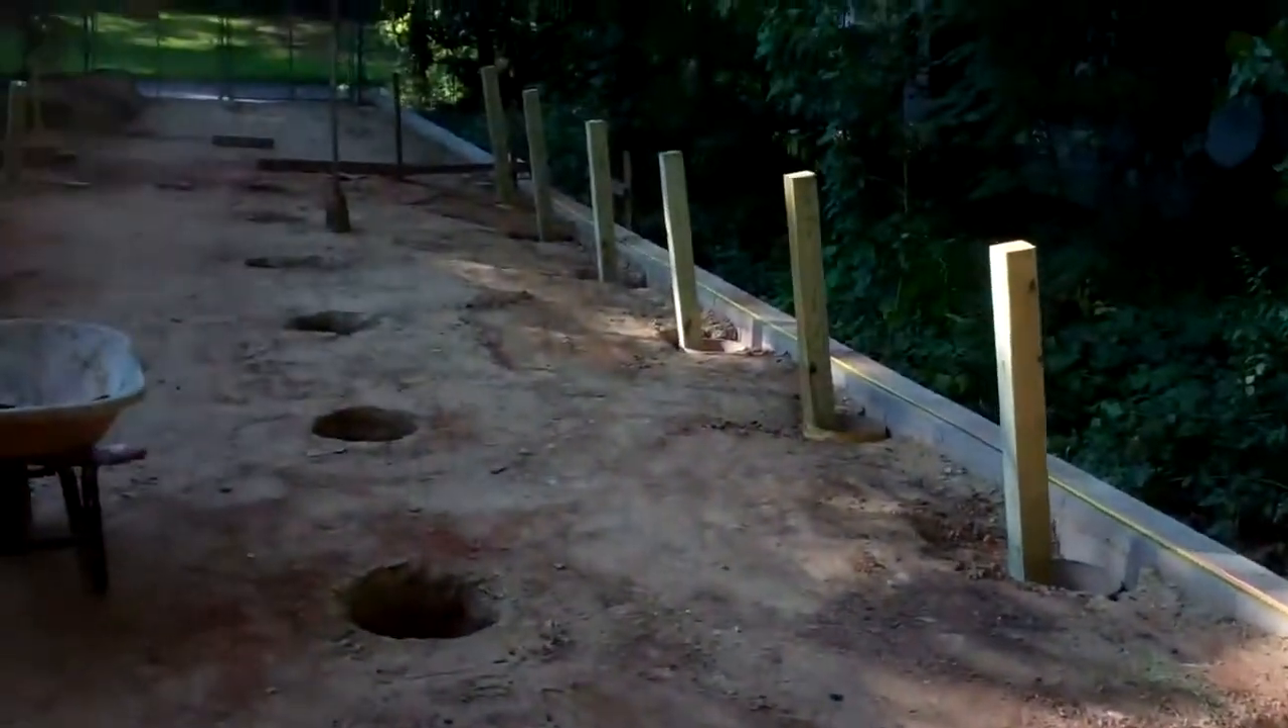All right, so we've got our posts in, and we'll wait on the concrete to be delivered tomorrow, and we'll start getting these things encased in concrete.